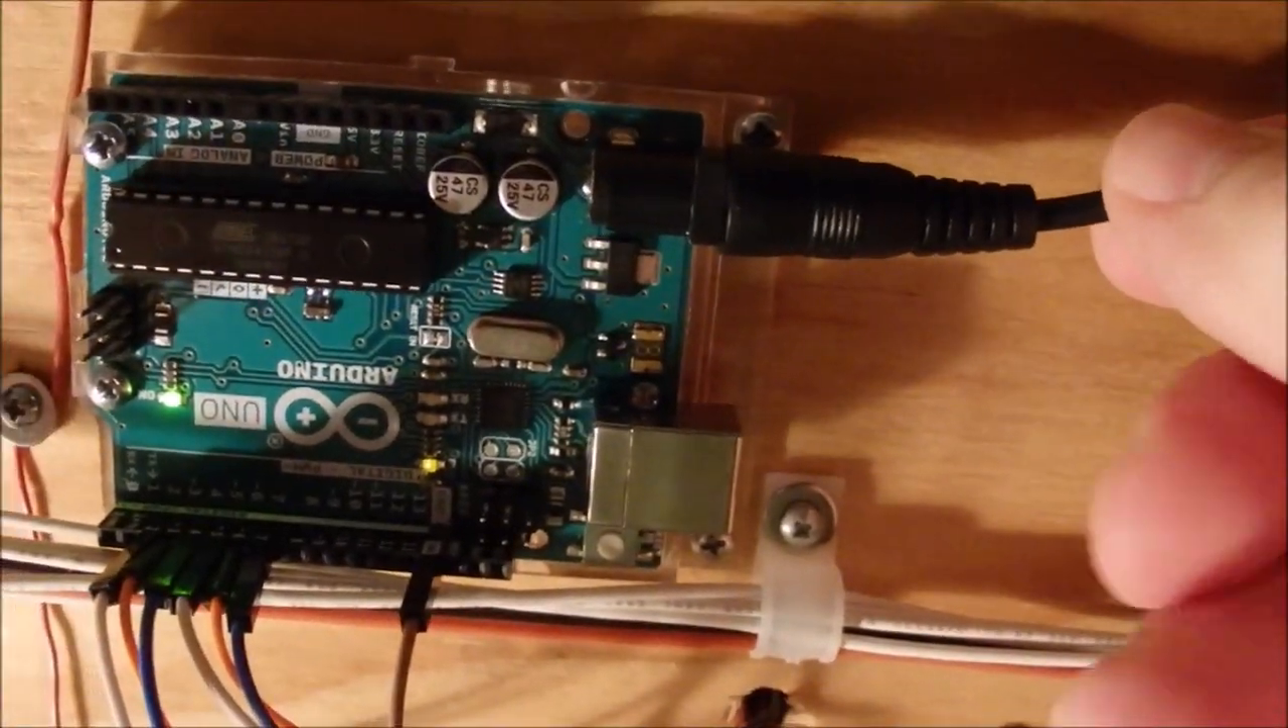I've got a nine volt power supply plugged into the arduino board.